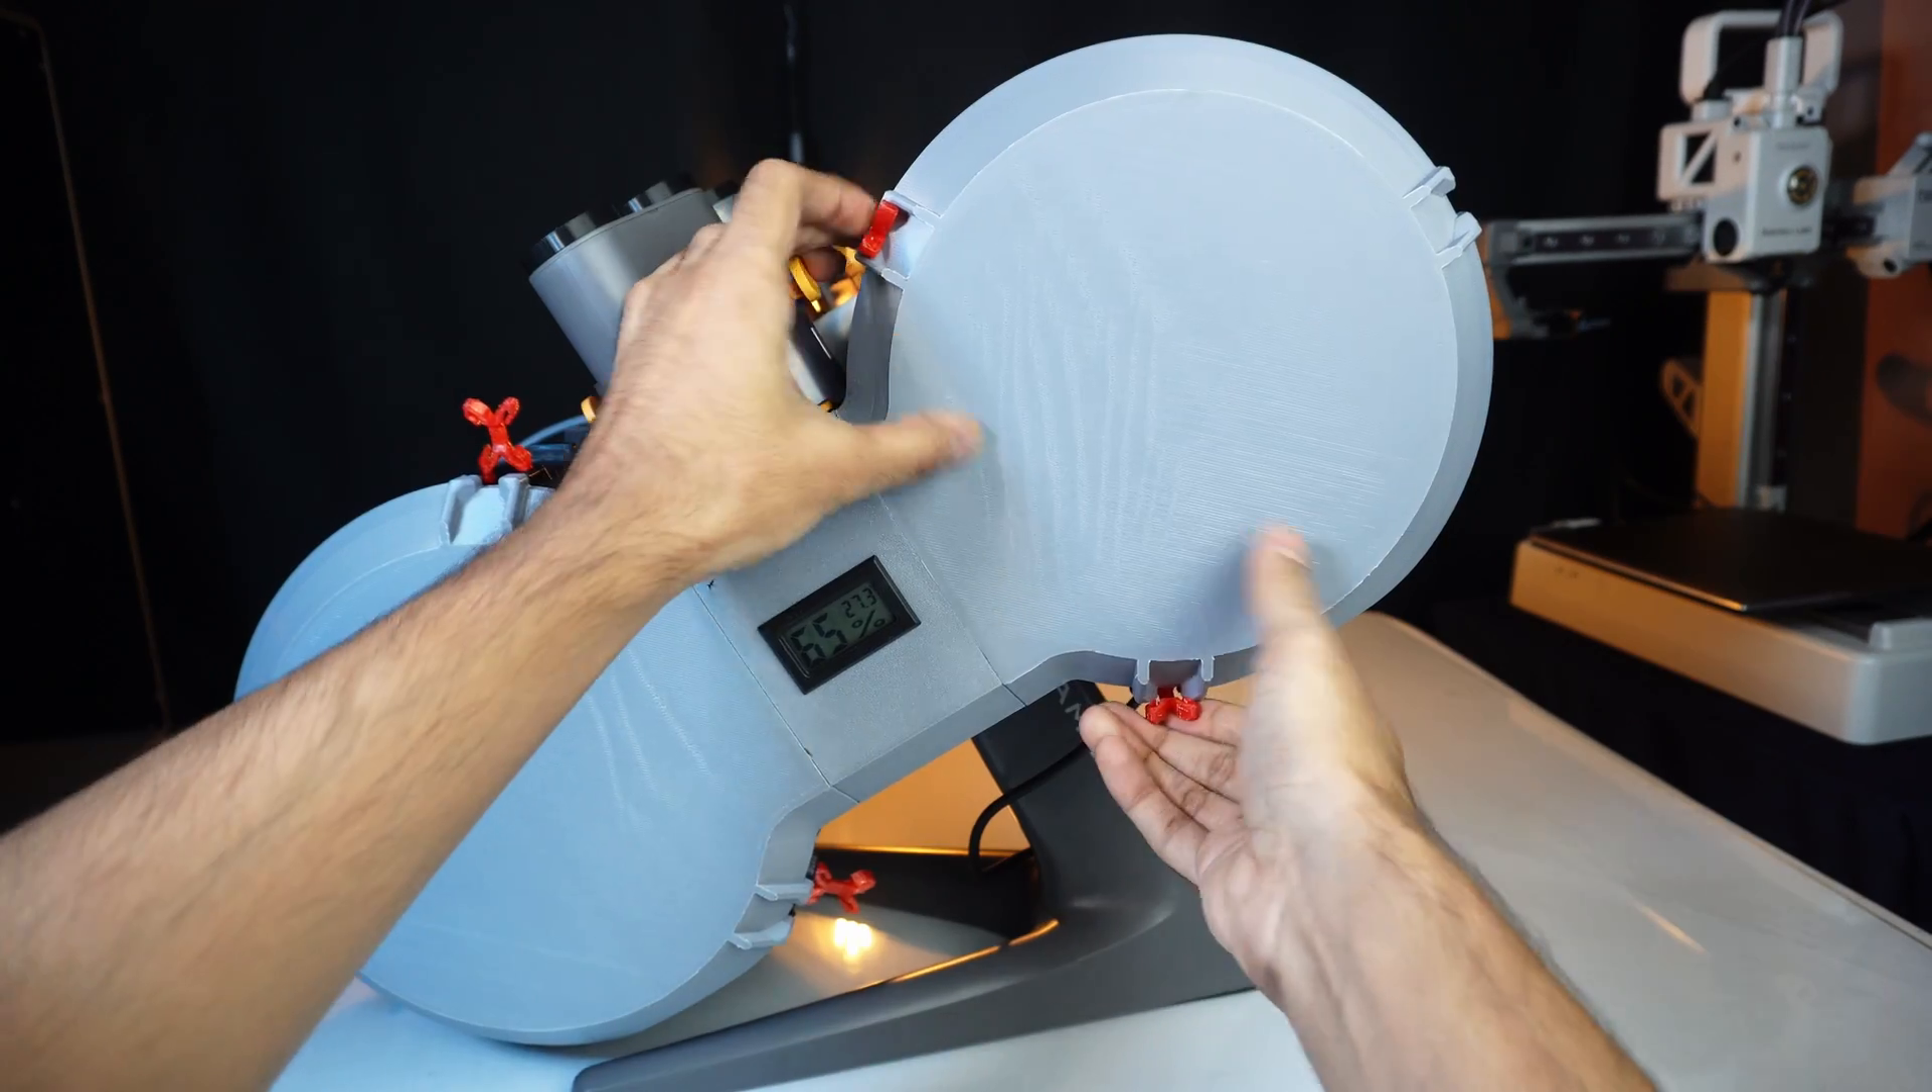The square hygrometer fits right into the slot.